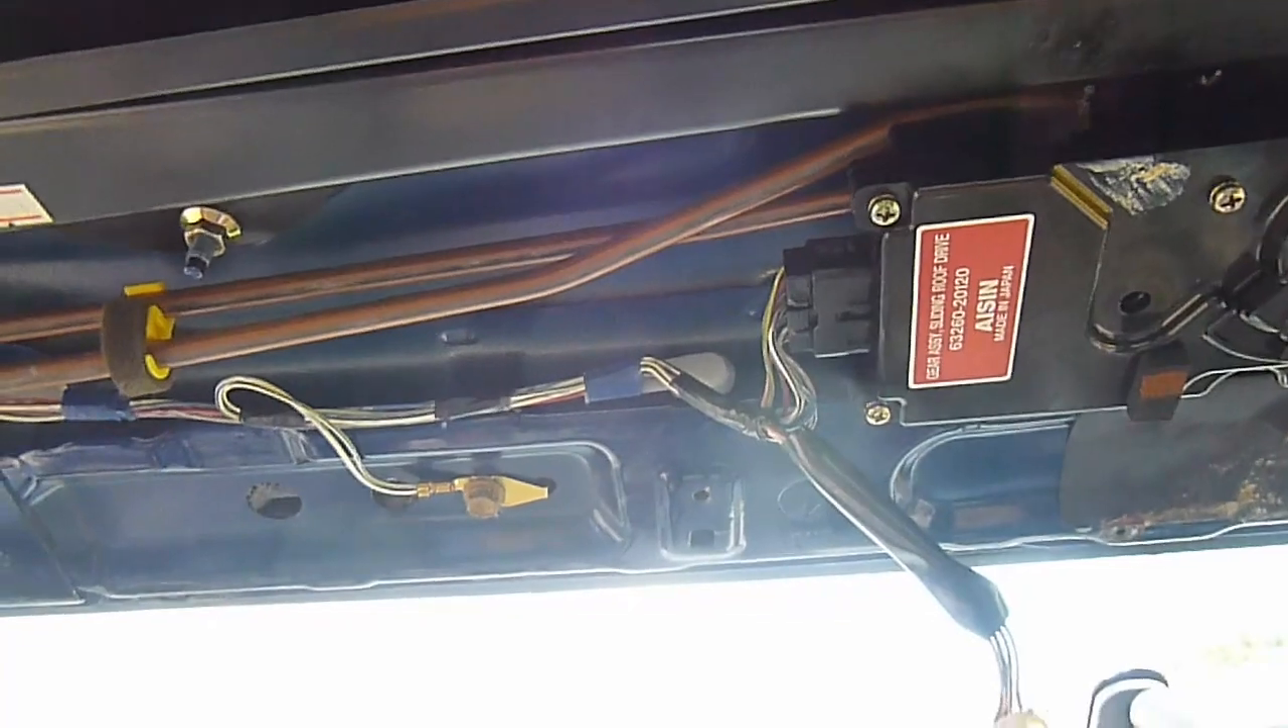Right here we are with all the headliner off now.